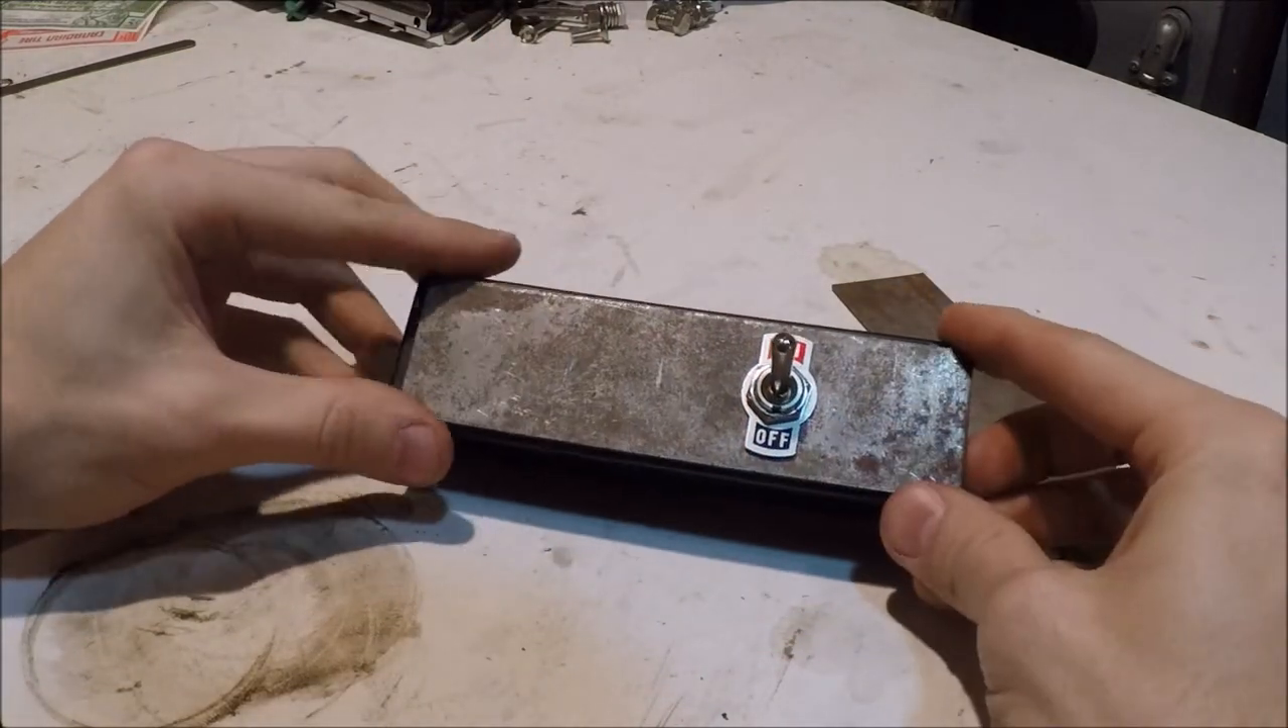I have these switches and I'm just going to be mounting a few of them on the front here and they fit just like that.